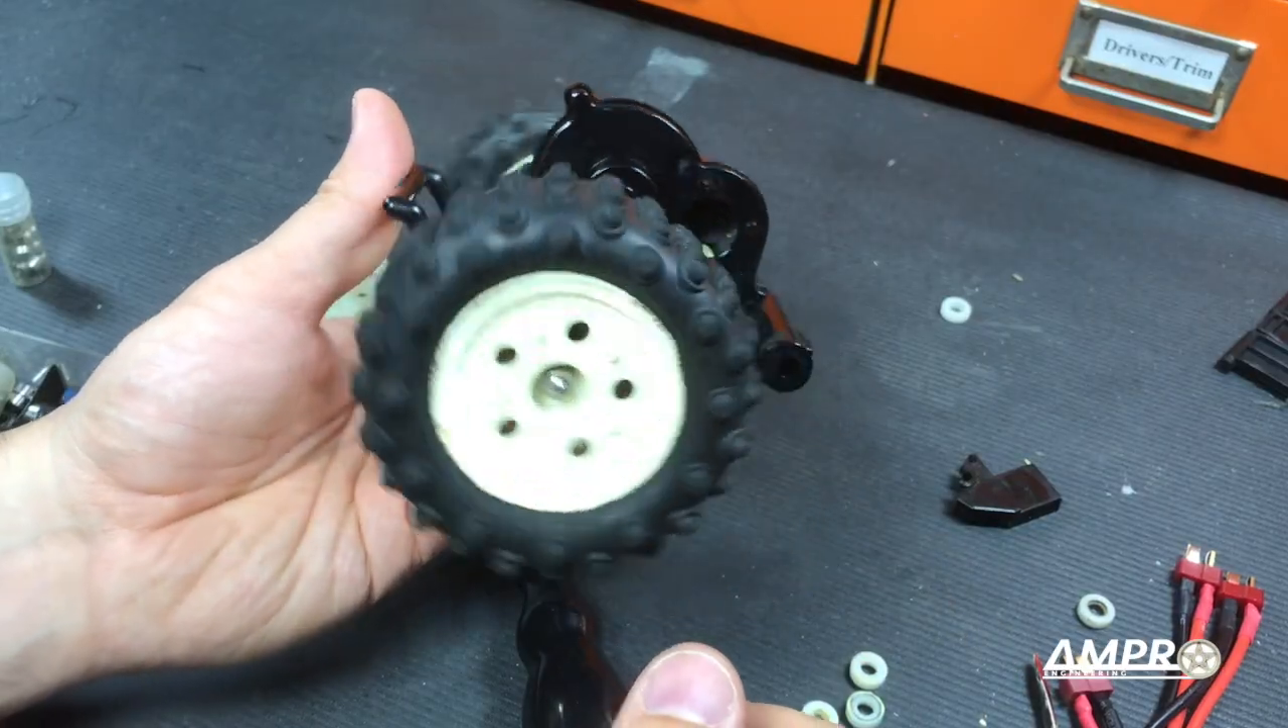Went ahead and threaded the tires back on and here's our completed neko bison rear trans axle.